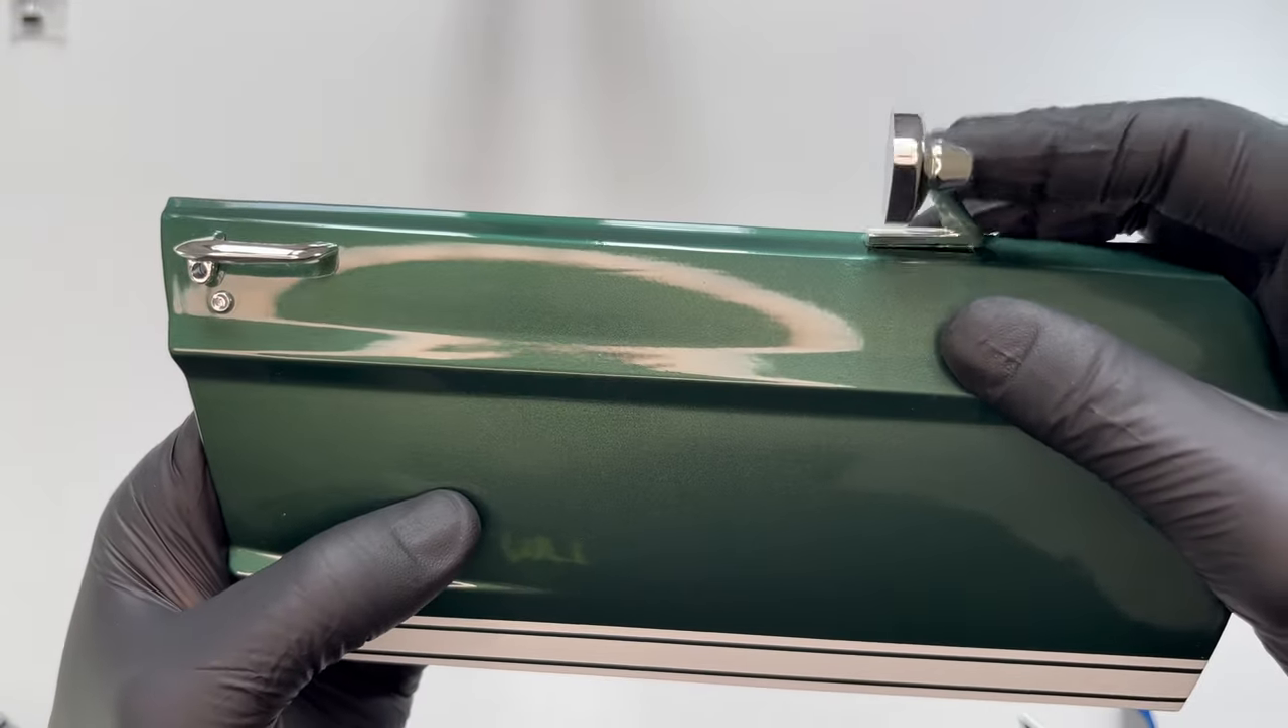Quindi la maniglia è stata montata è fissa alla portiera.